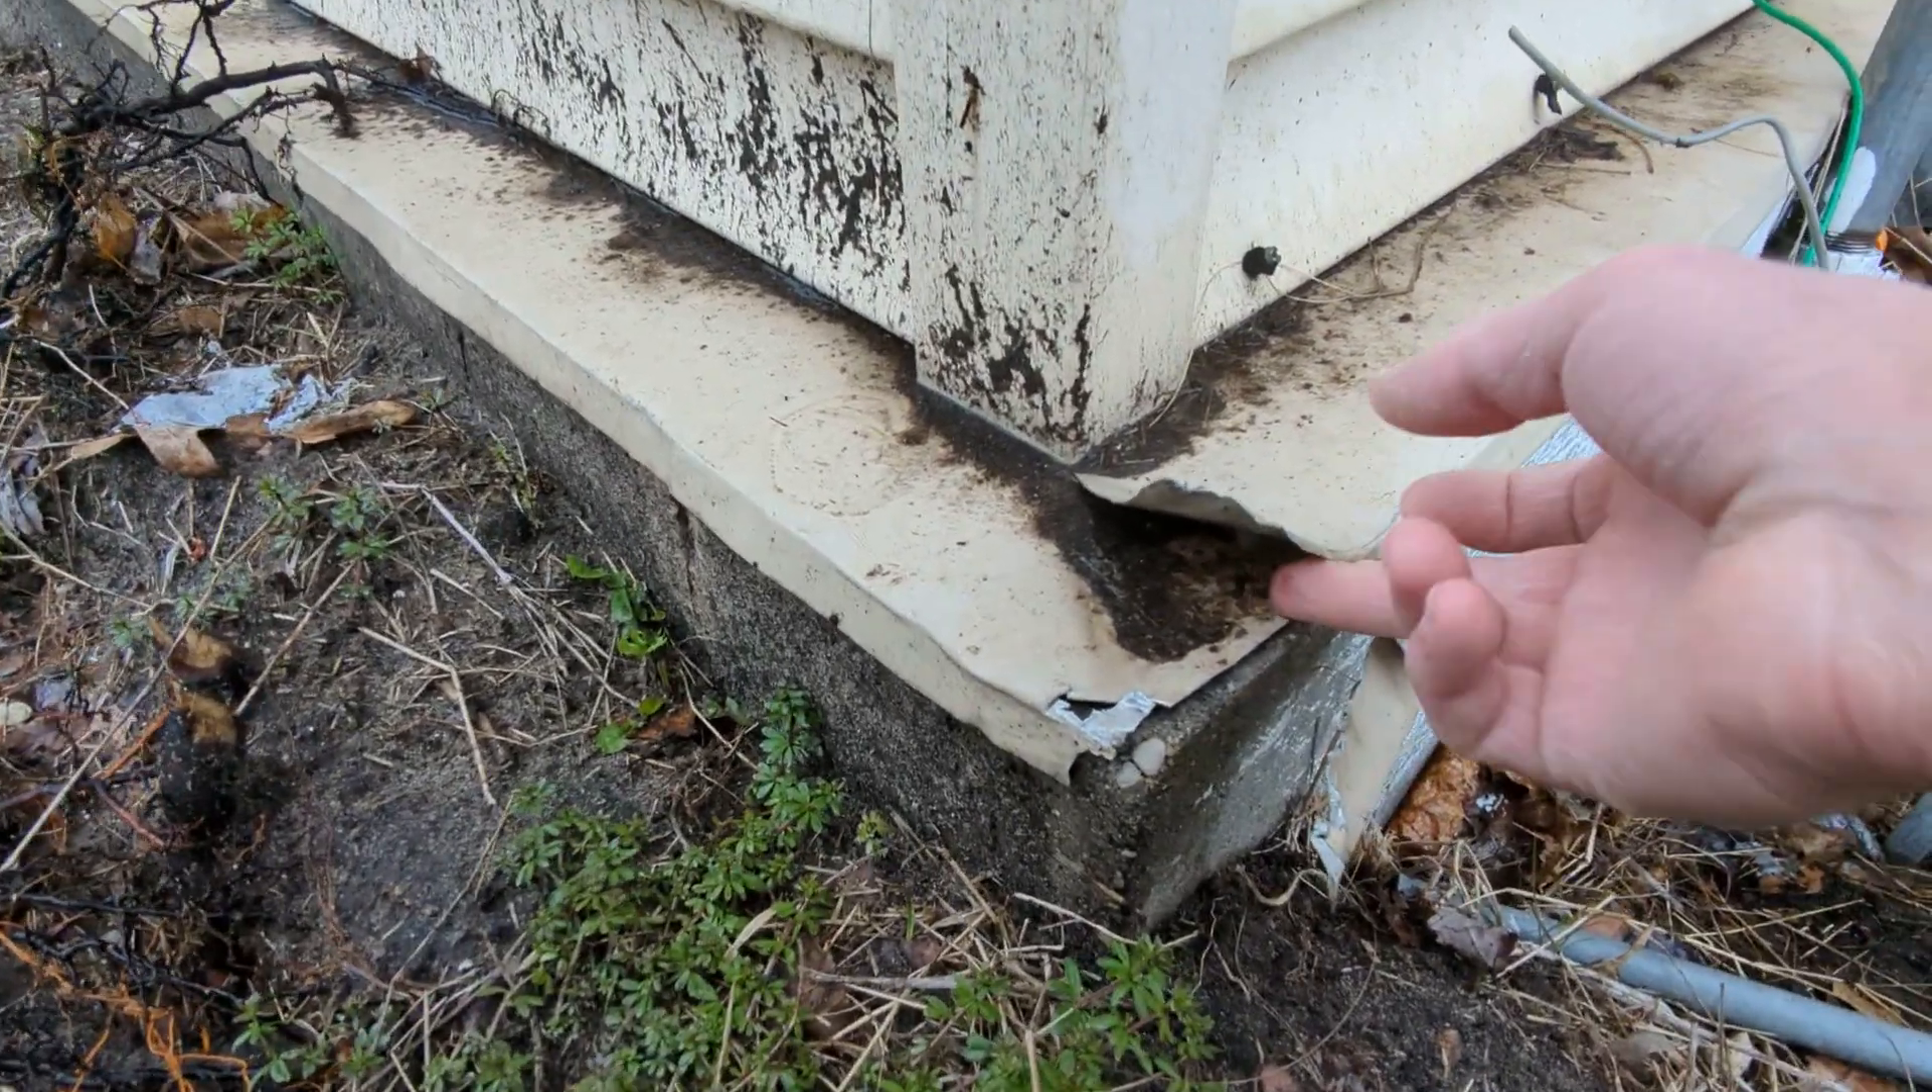As a matter of fact this part of the cladding was lifted when I got here and you can see right on top of that block wall that's where water's going to find its way in.